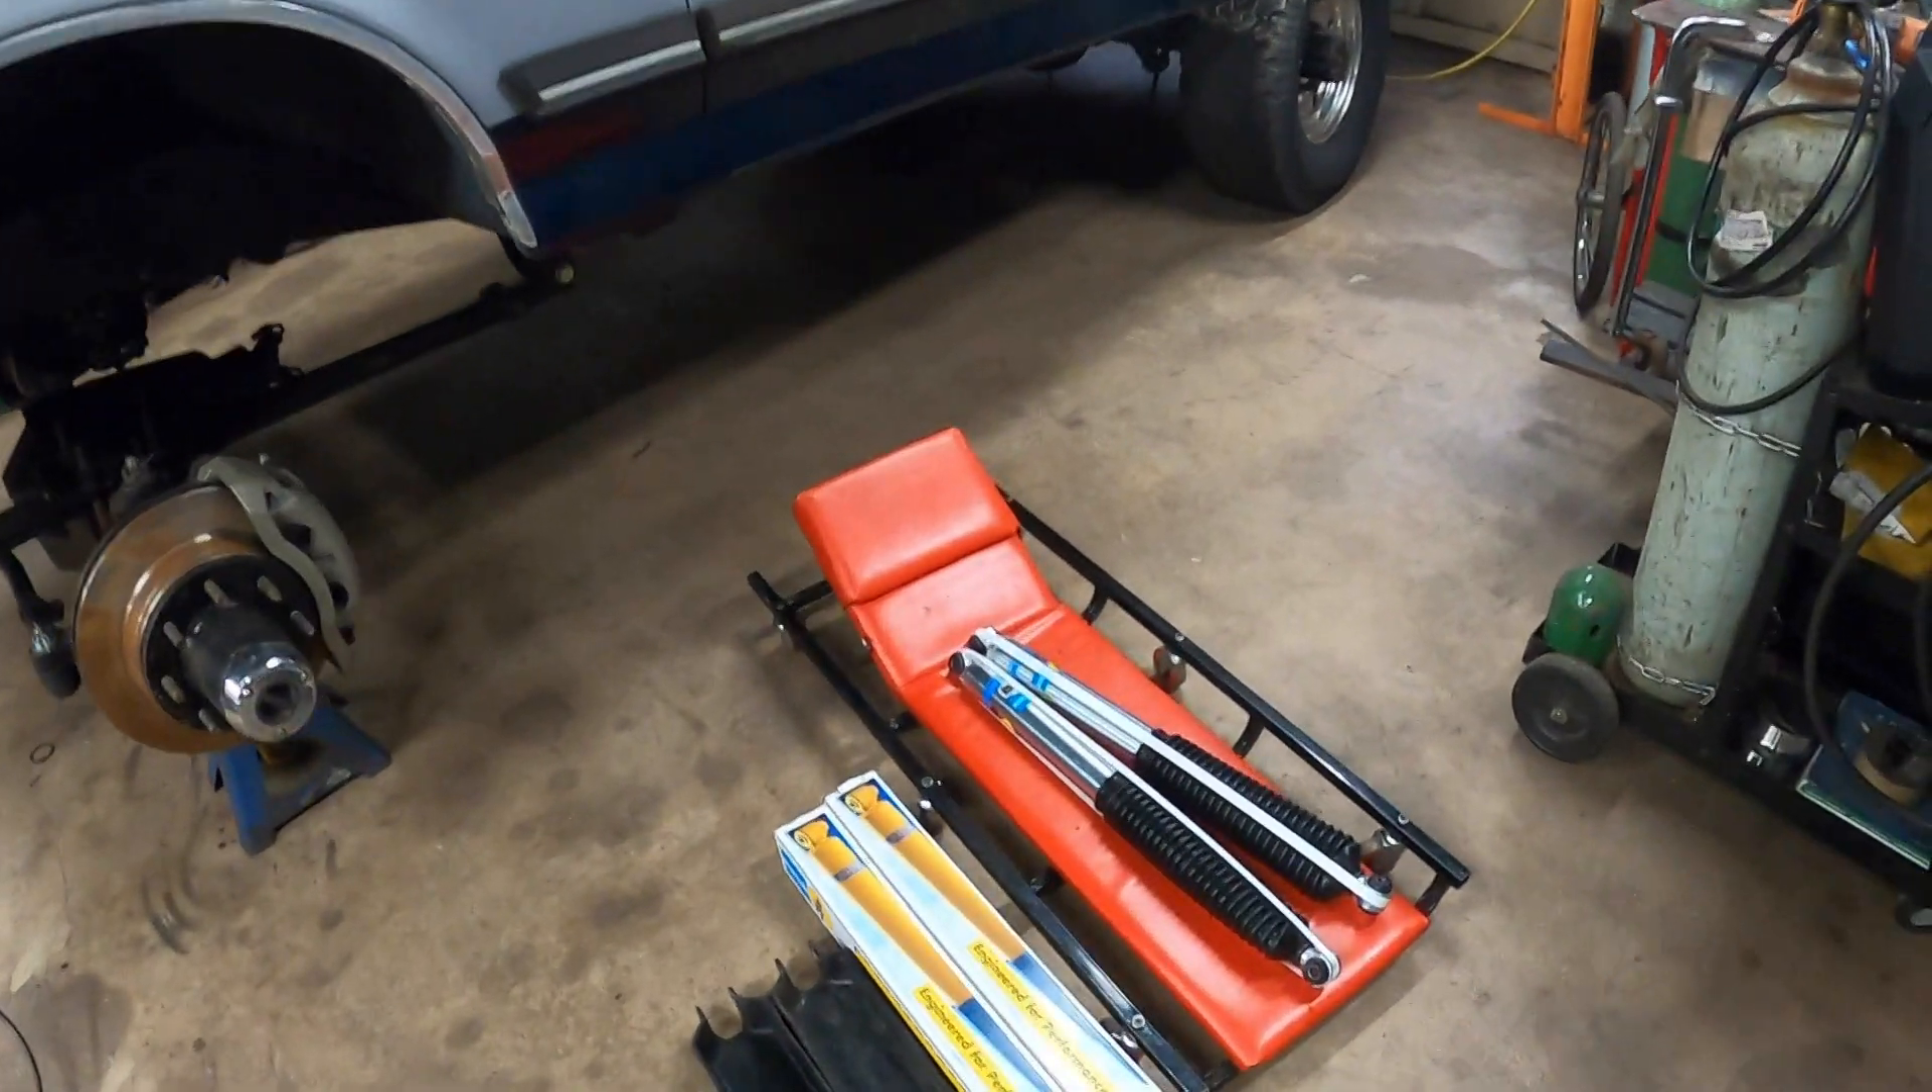So with the track bar done we are honestly almost done with the one ton swap here but we still need to get some shocks in the front.